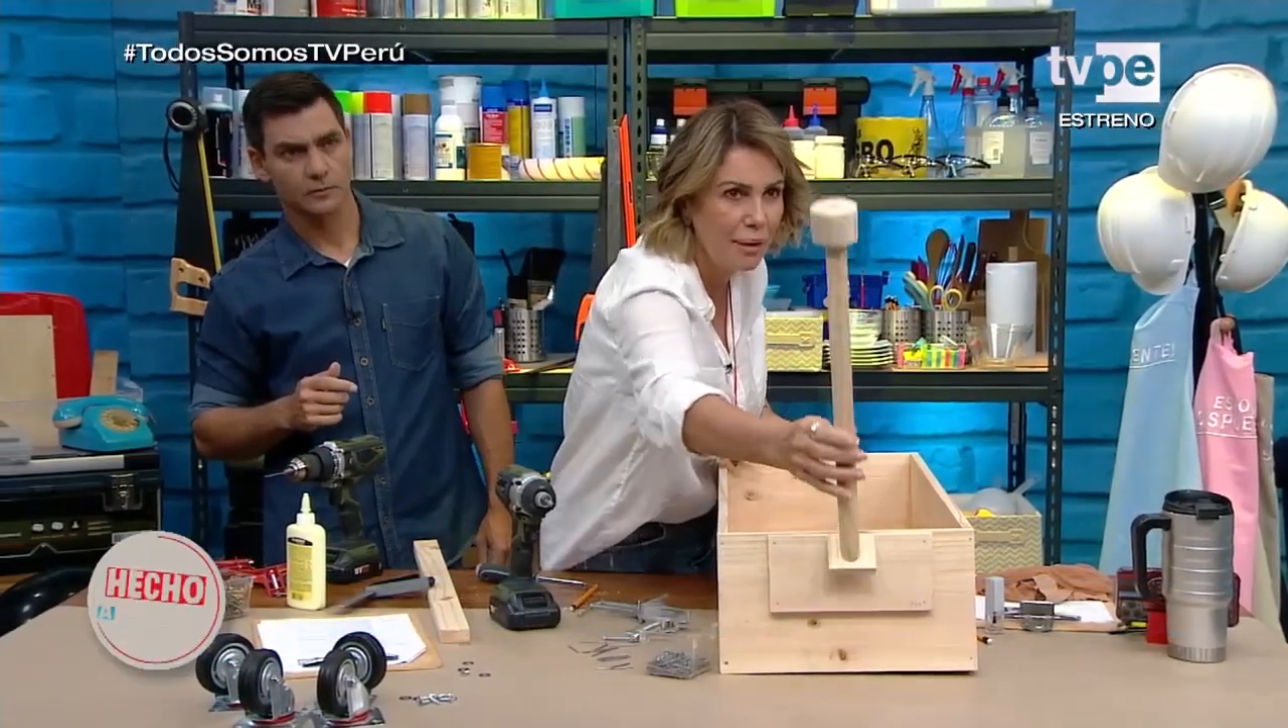Ya, mira, ahora solamente falta poner las garruchas.